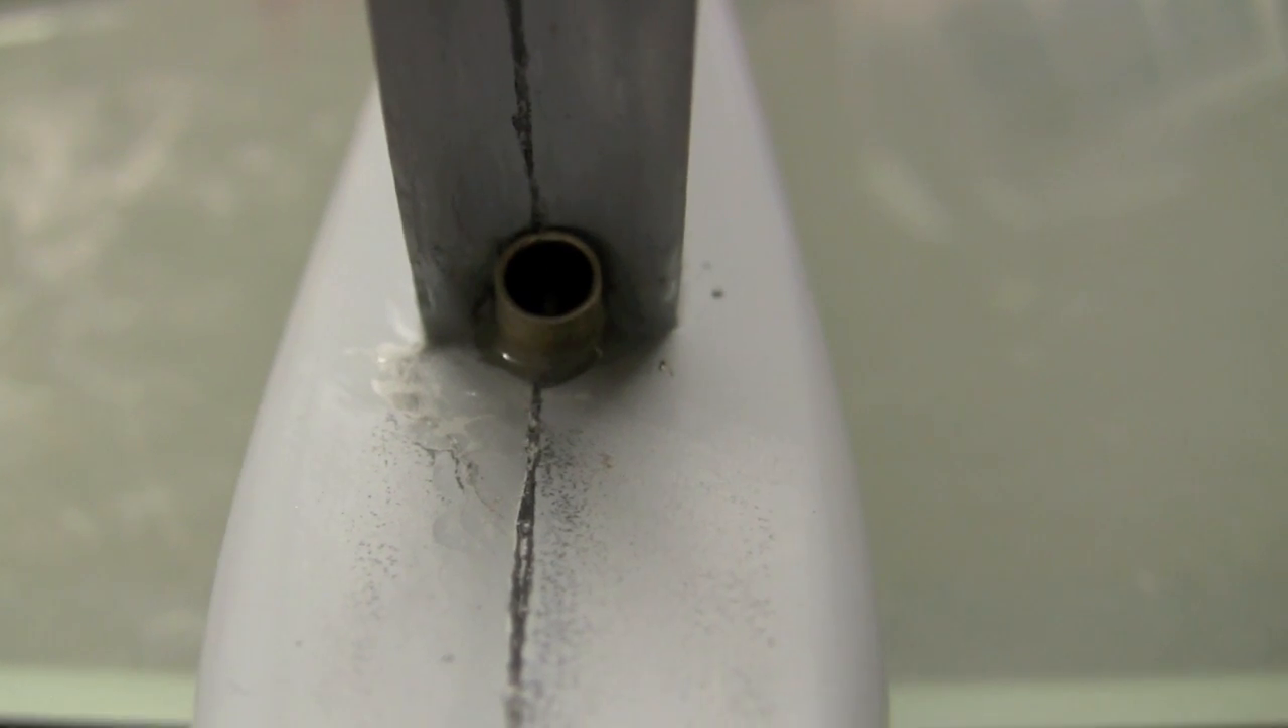Okay I've got the brass tube glued in place.